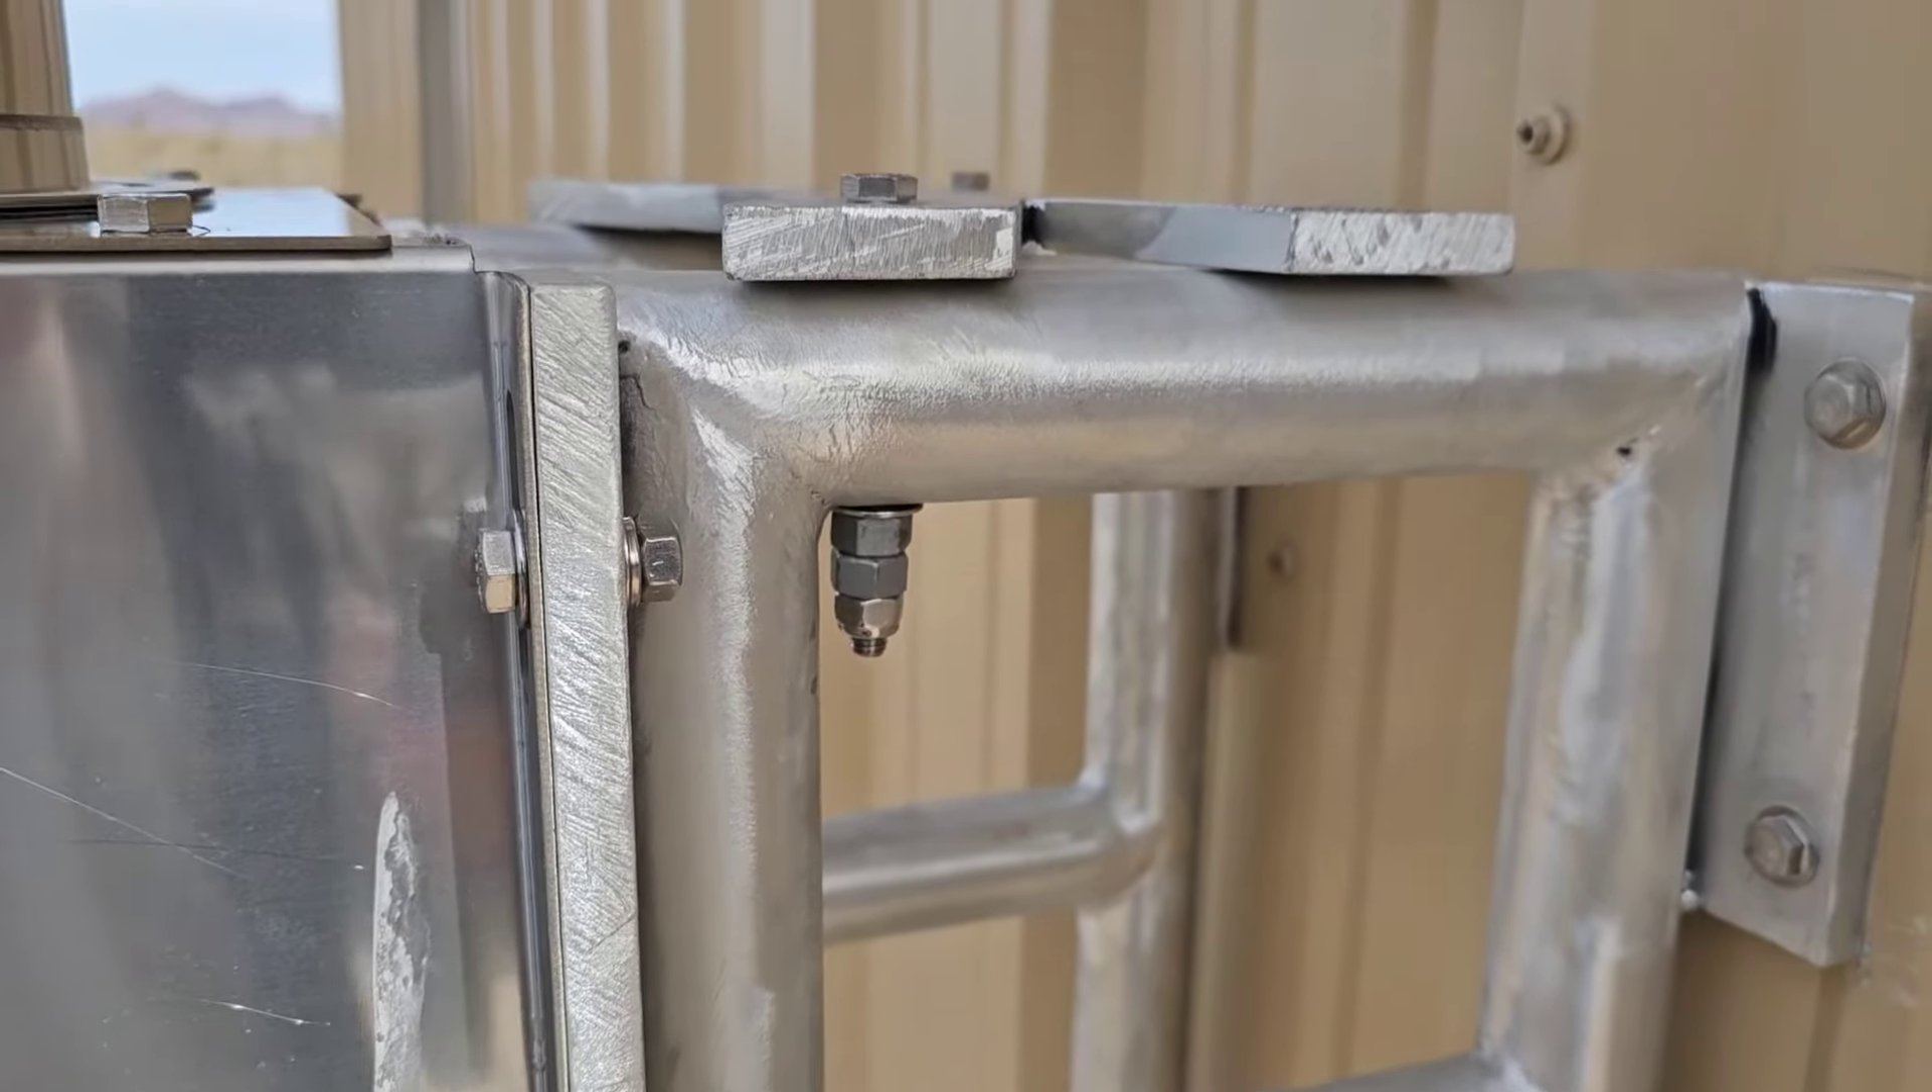I had to put two 3 8 nuts over this 5 16 bolt to space it out.